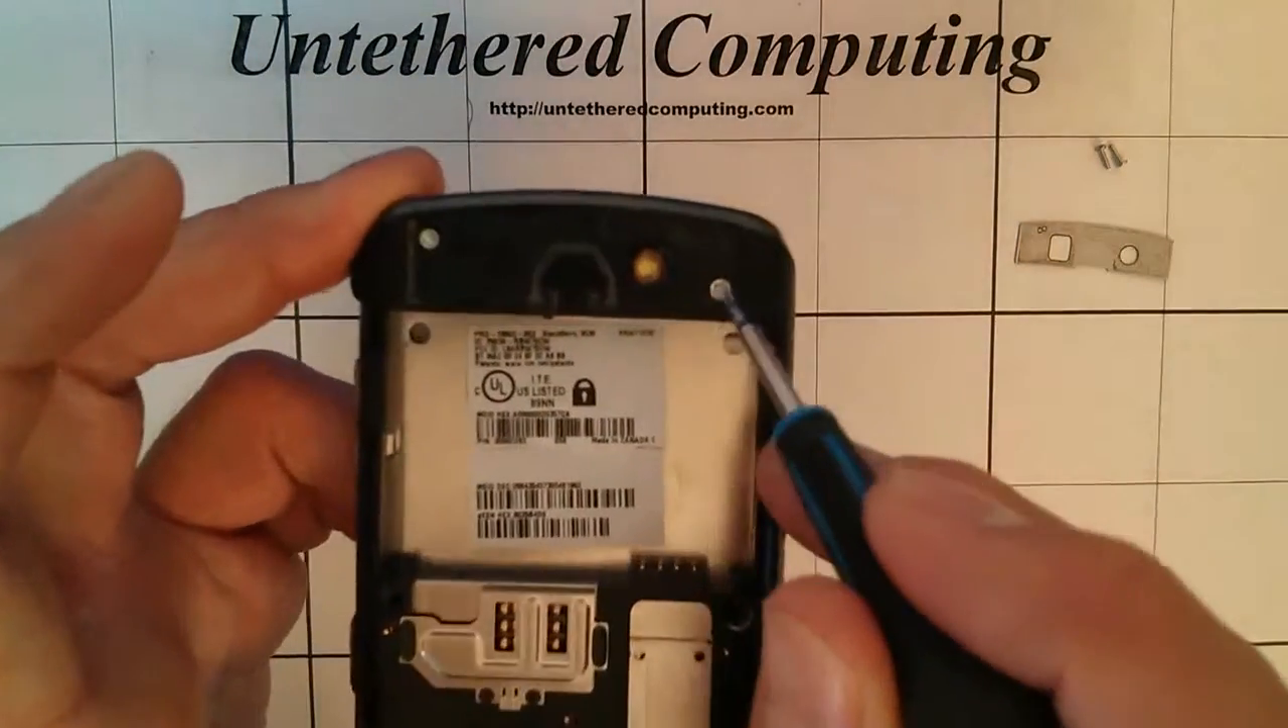Now there's two more T6 screws here and here.